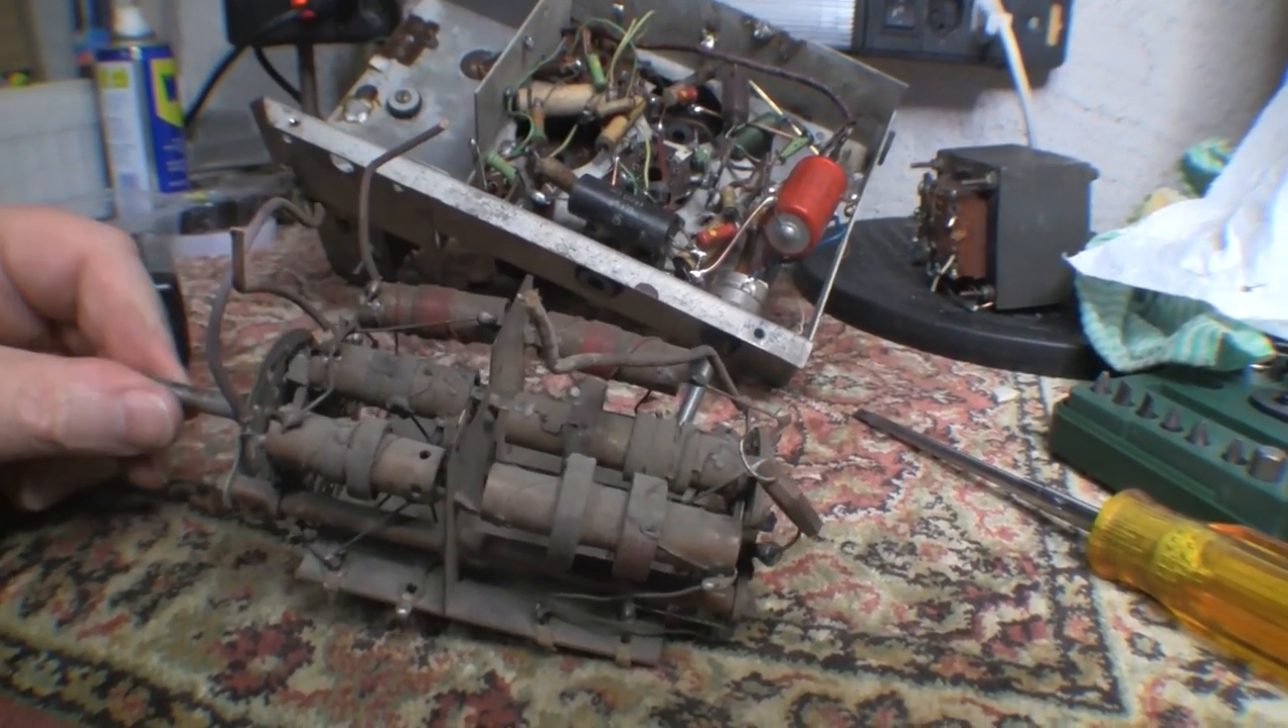Okay that's the band selector stuff removed.